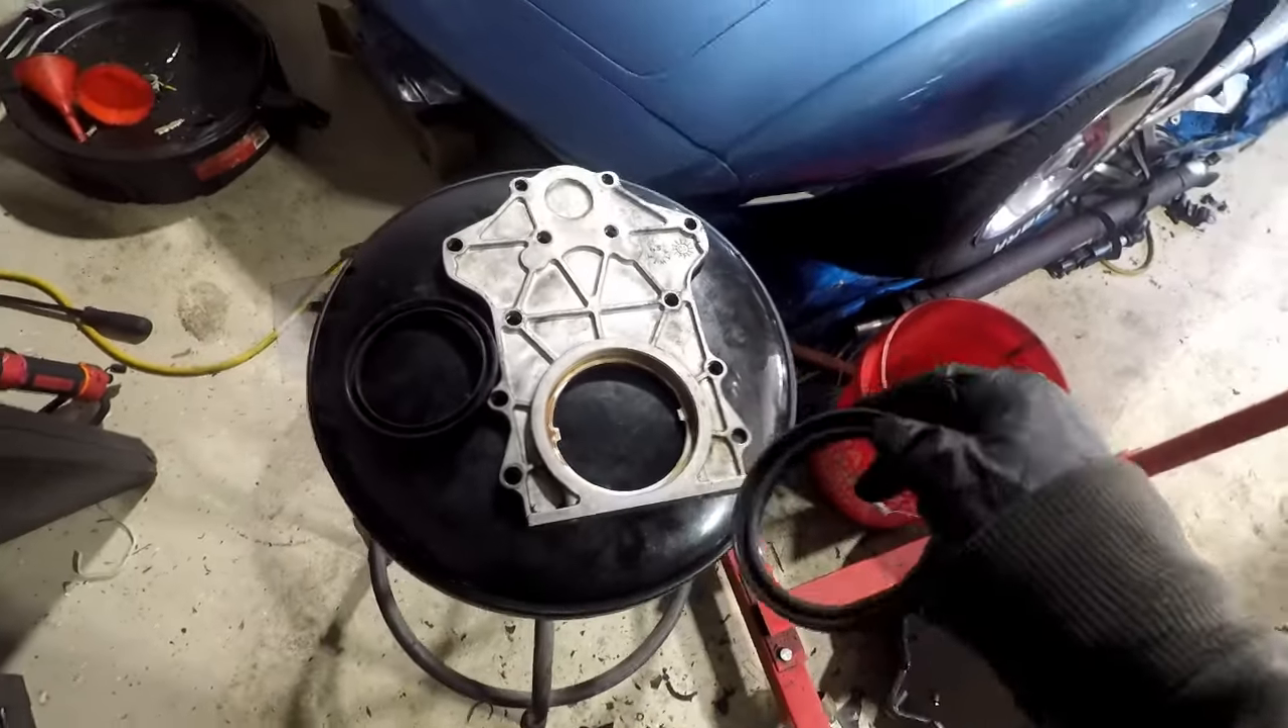So here is the old seal here is the new seal I haven't pressed it on yet.